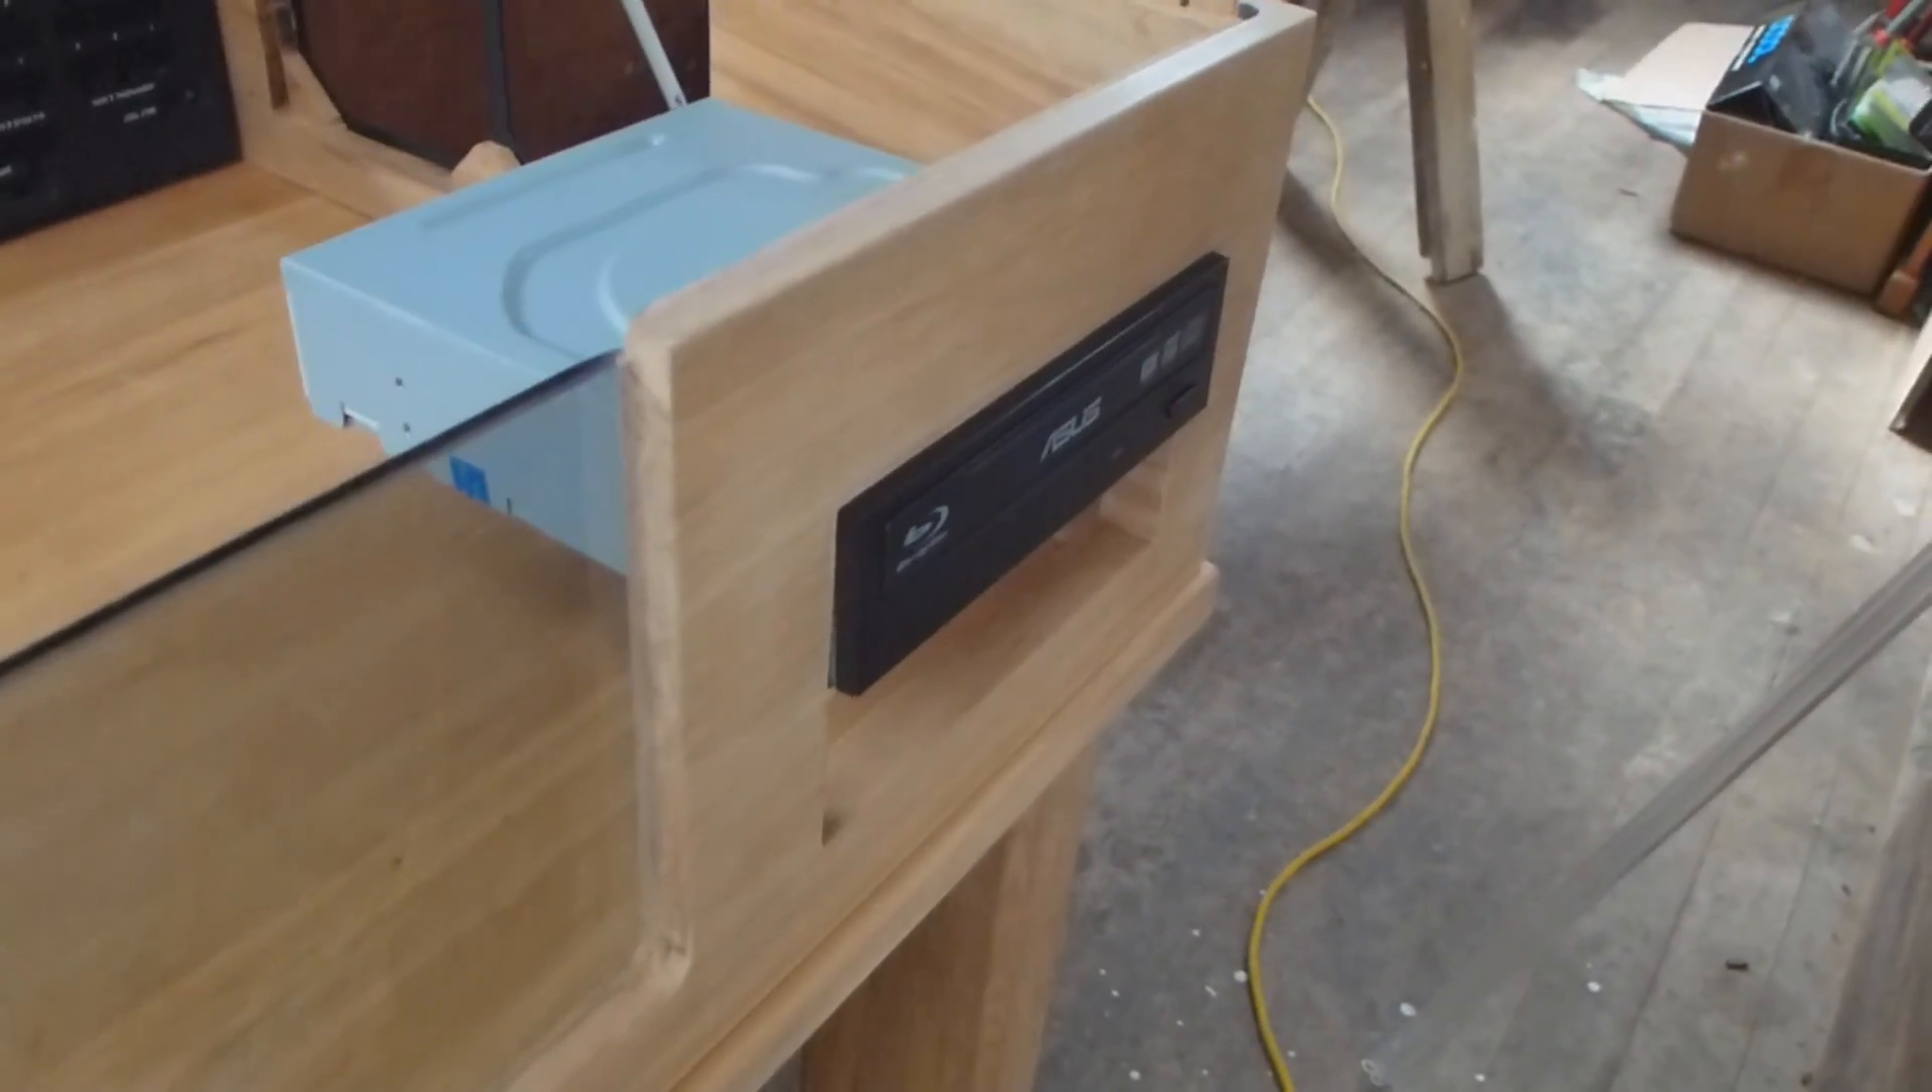Here is the Blu-Ray Drive. Just in its slot.